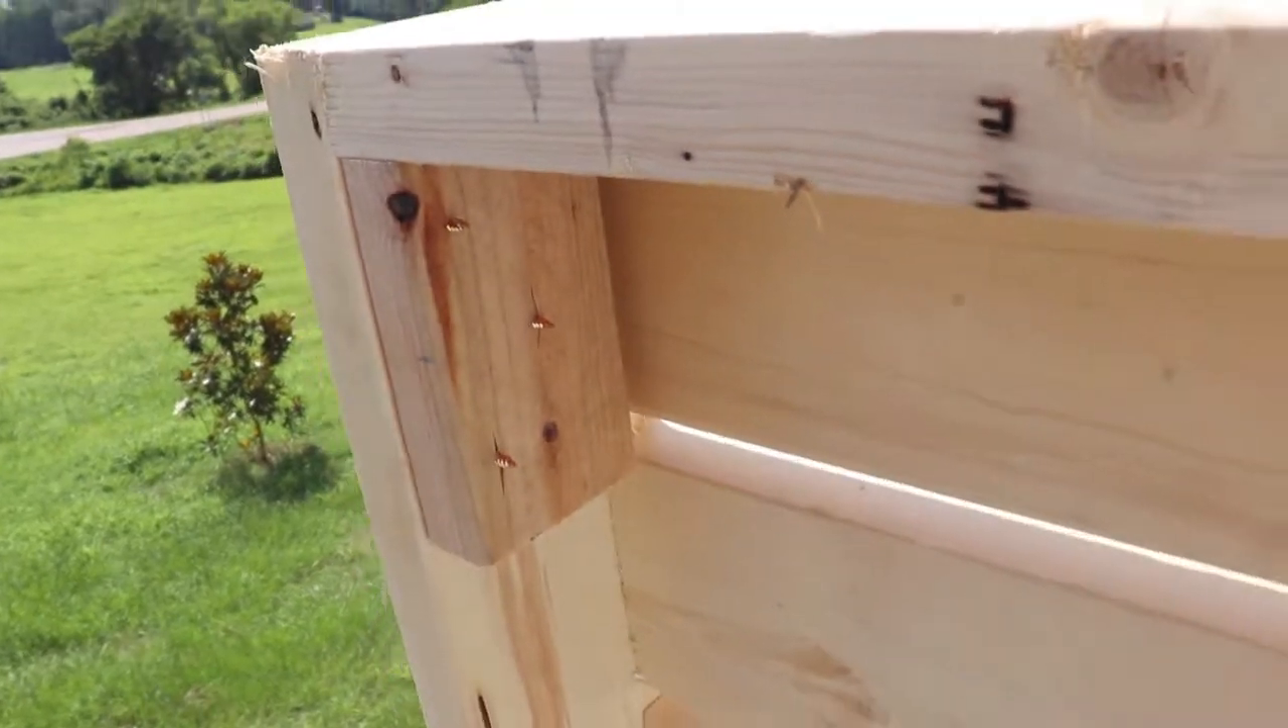The only other thing I had to do is right here I had to put some two by fours for the caster wheels to bolt to screw to.